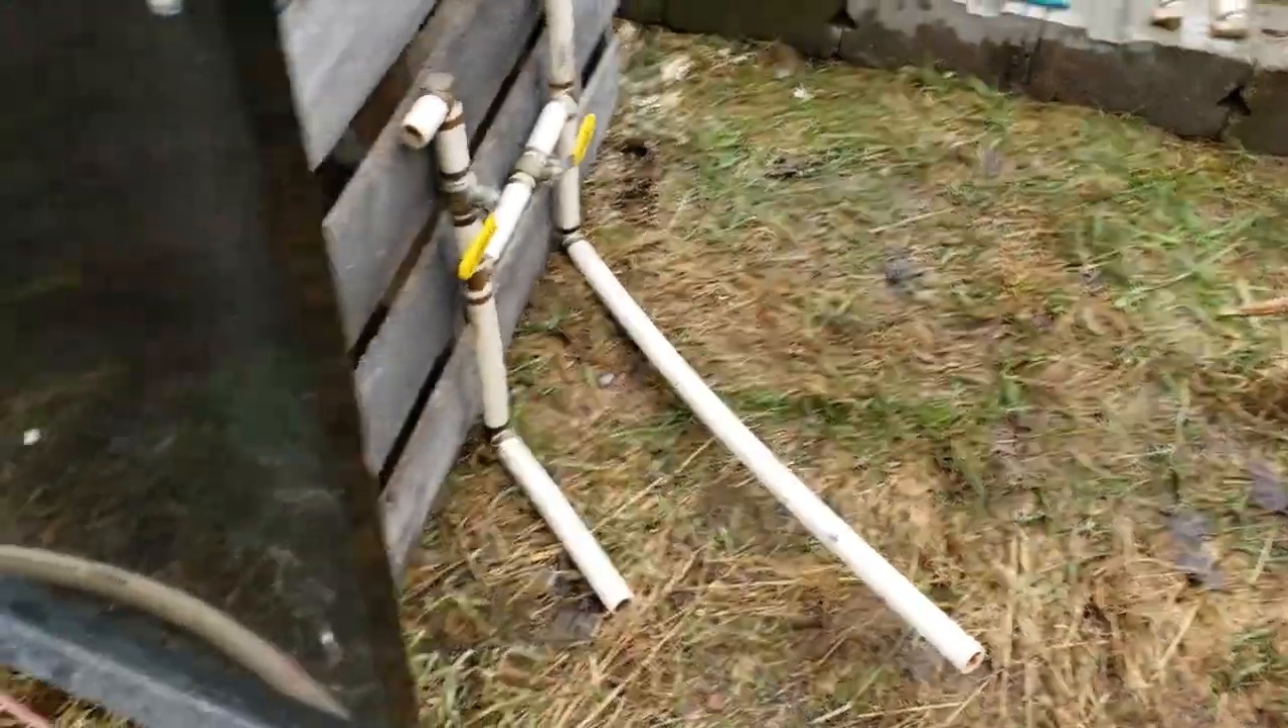So I just have to hook these two pipes up to my supply and return lines here.